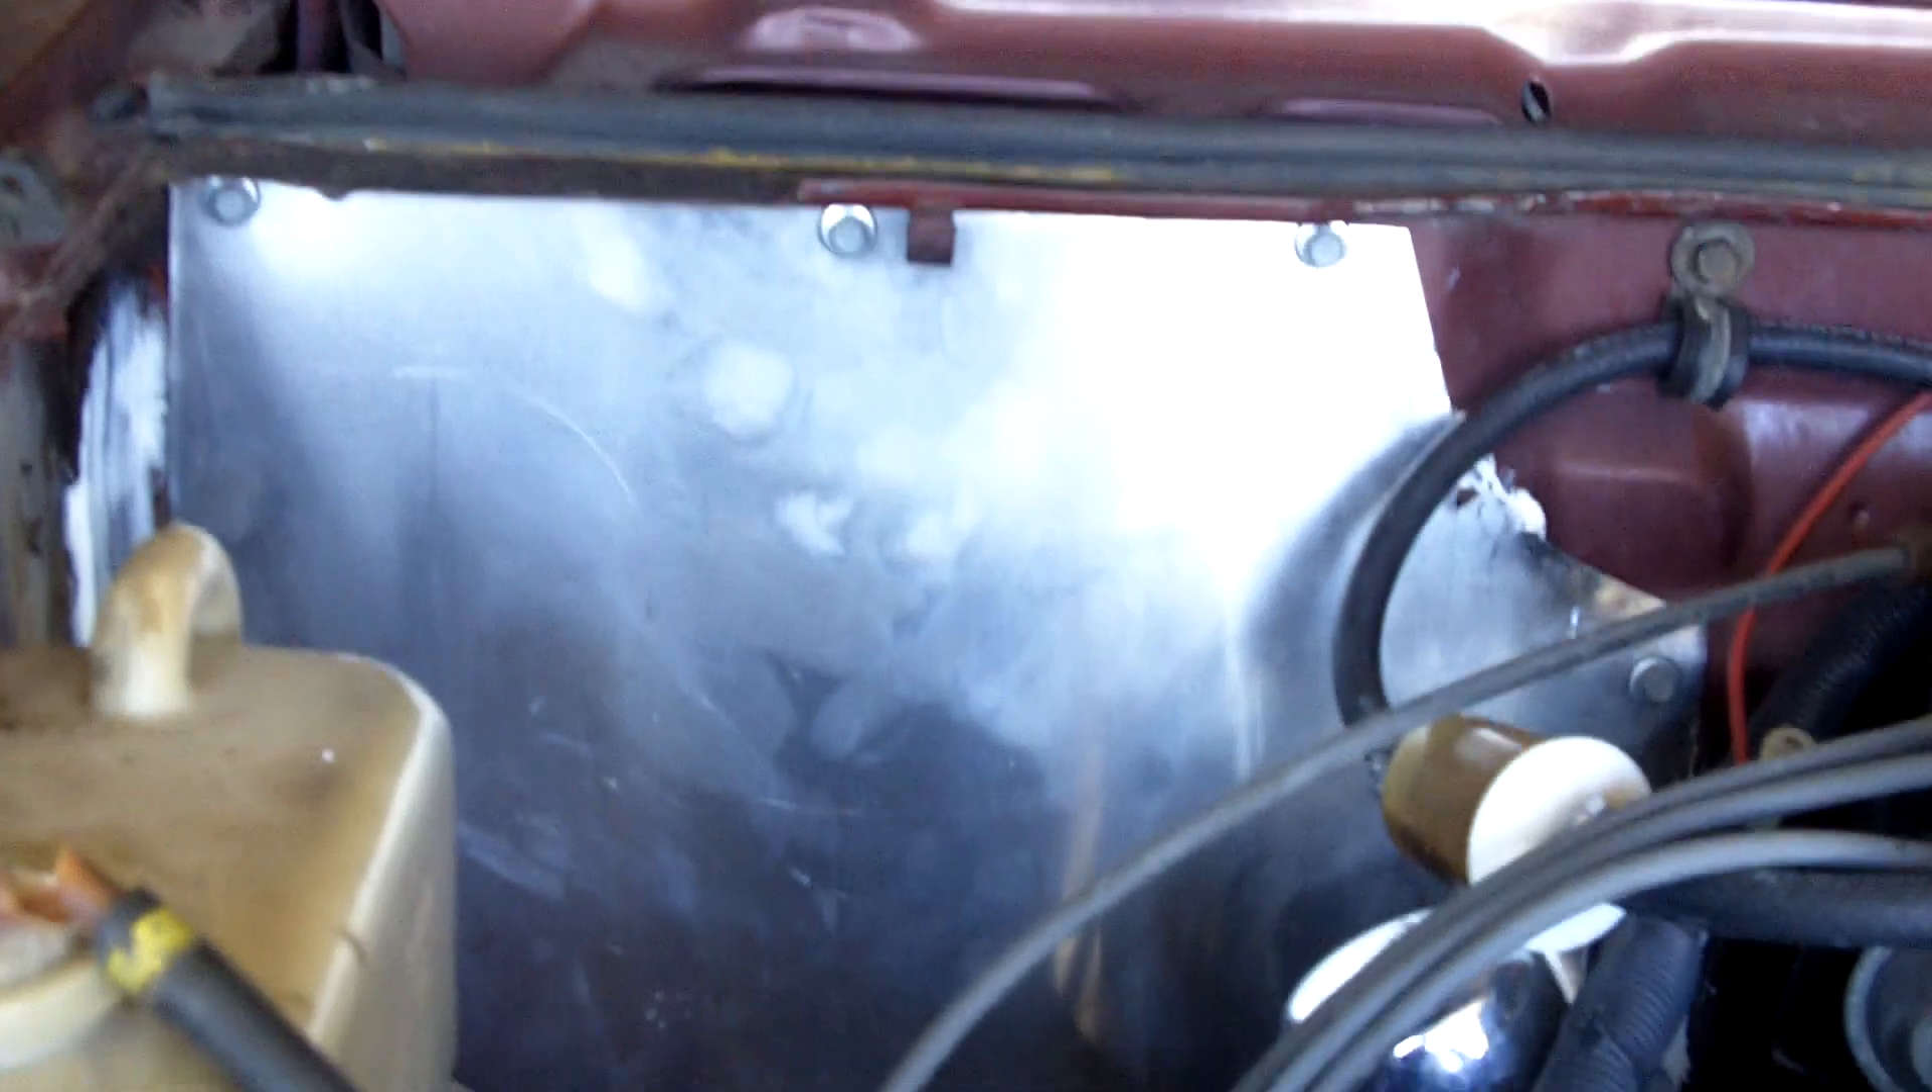Got the patch in the firewall where the heater, air conditioning, all that bullshit was.